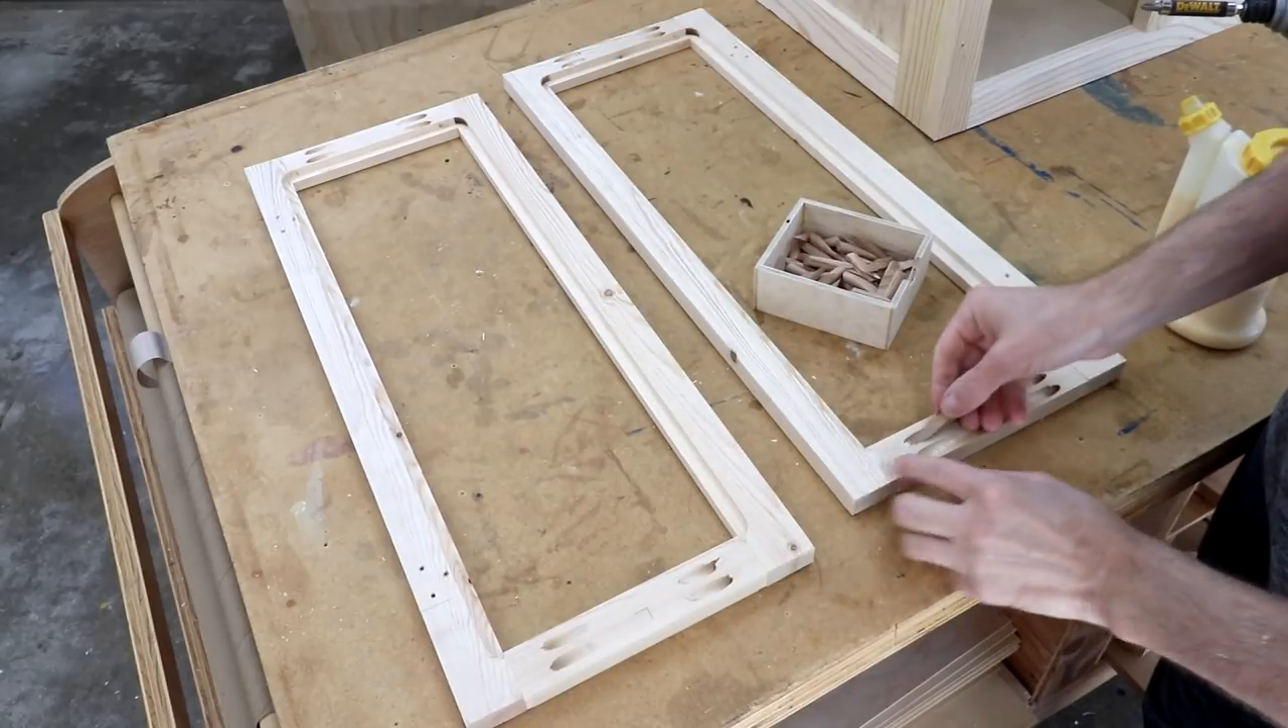I've taken the doors off so that I can fill these pocket holes with these plugs.